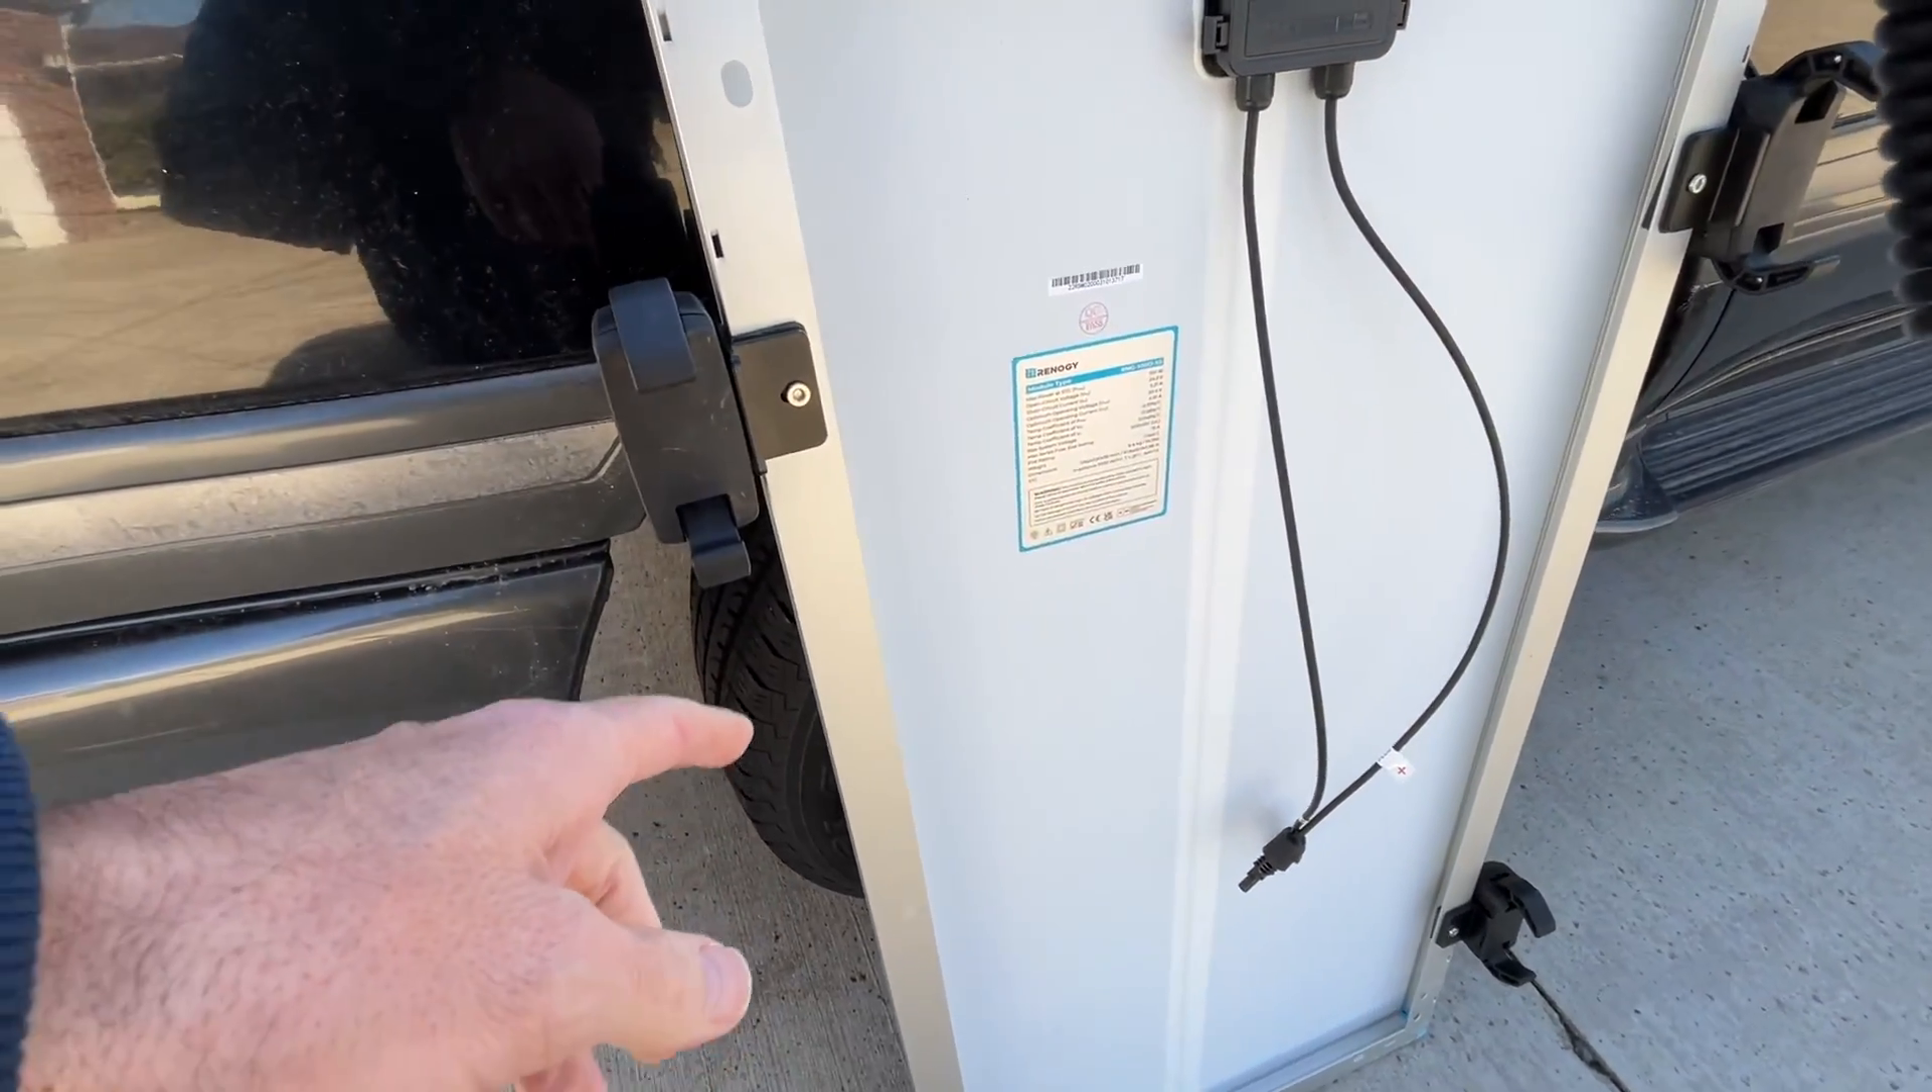We'll head out to my Land Cruiser, and we'll get this attached. Okay, so I have the brackets installed here on the solar panel.